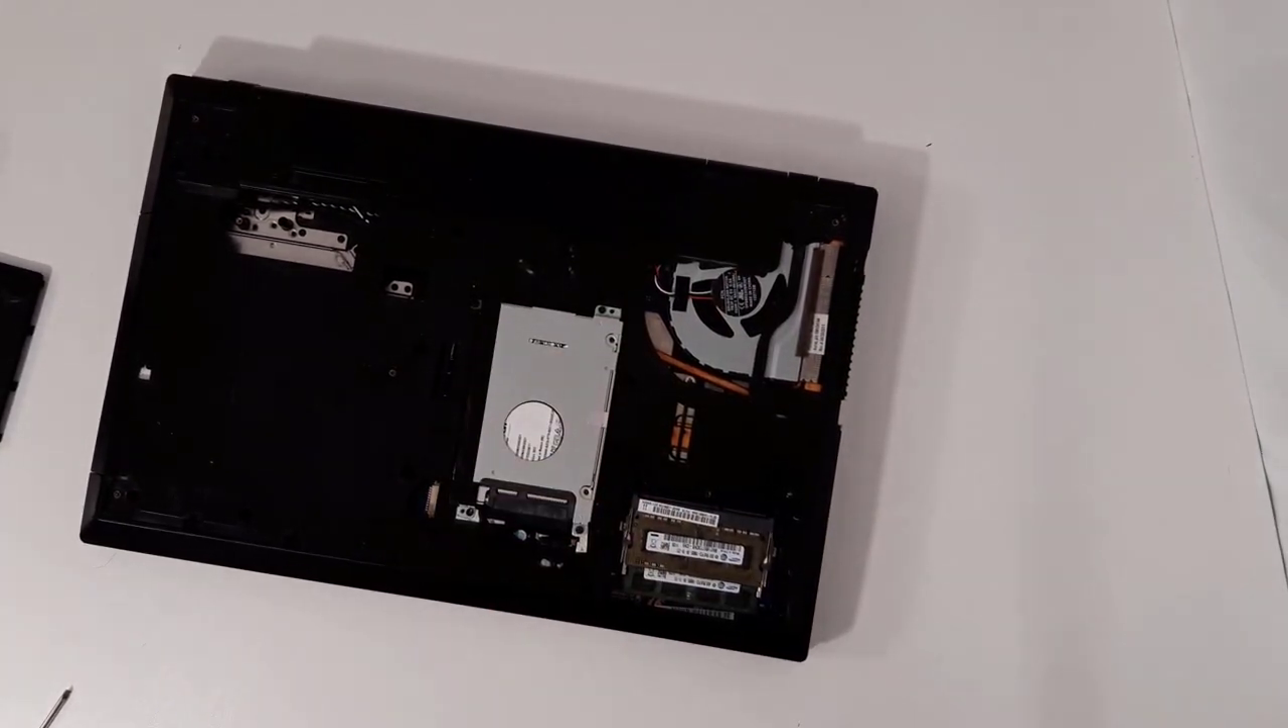So, die Festplatte ist damit eingebaut.